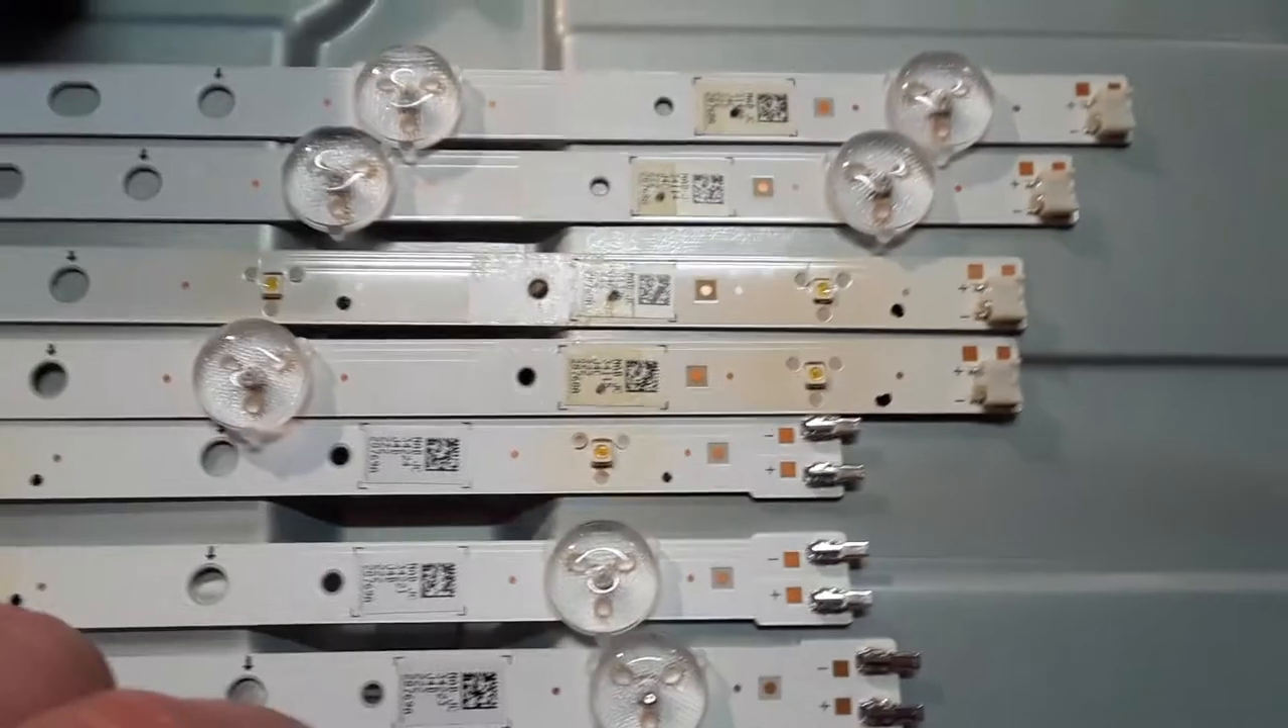And I've removed the lens caps off the faulty ones.